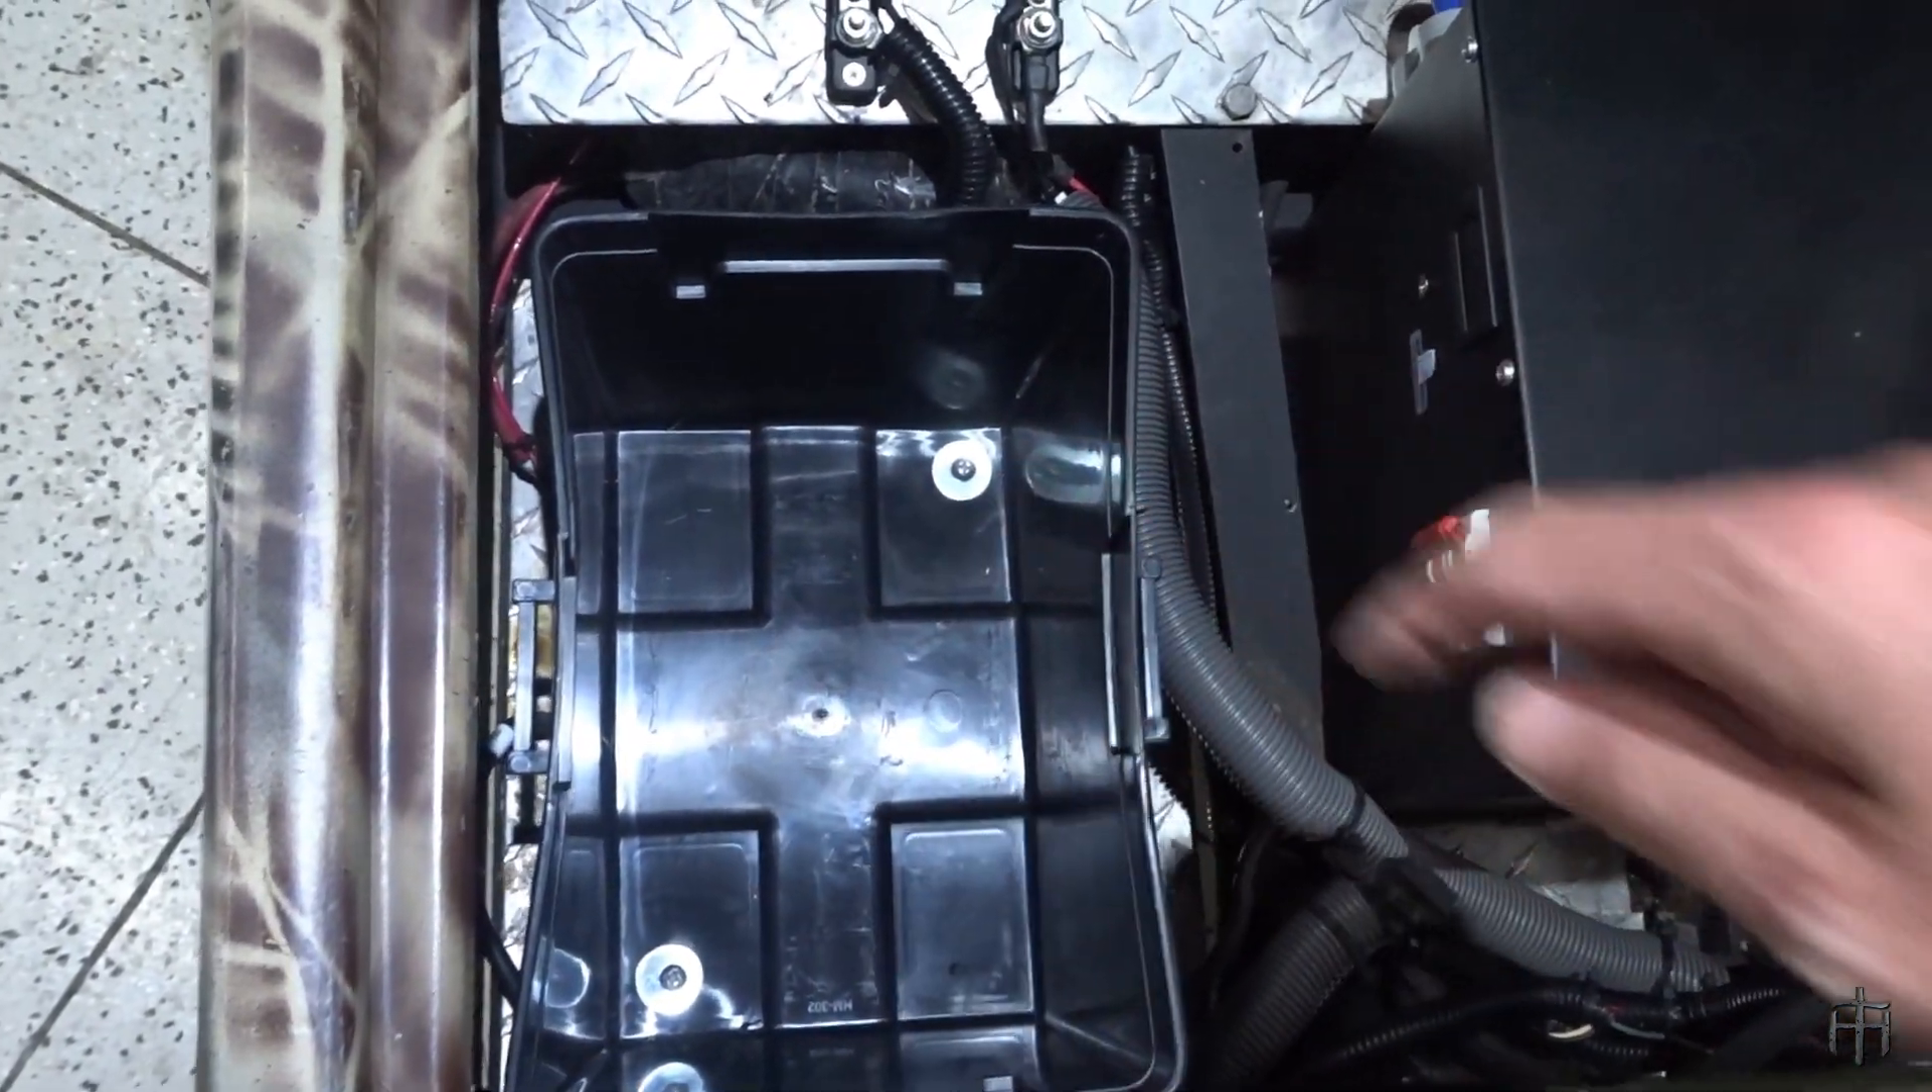Alright so I just installed a couple of bolts in the corners.